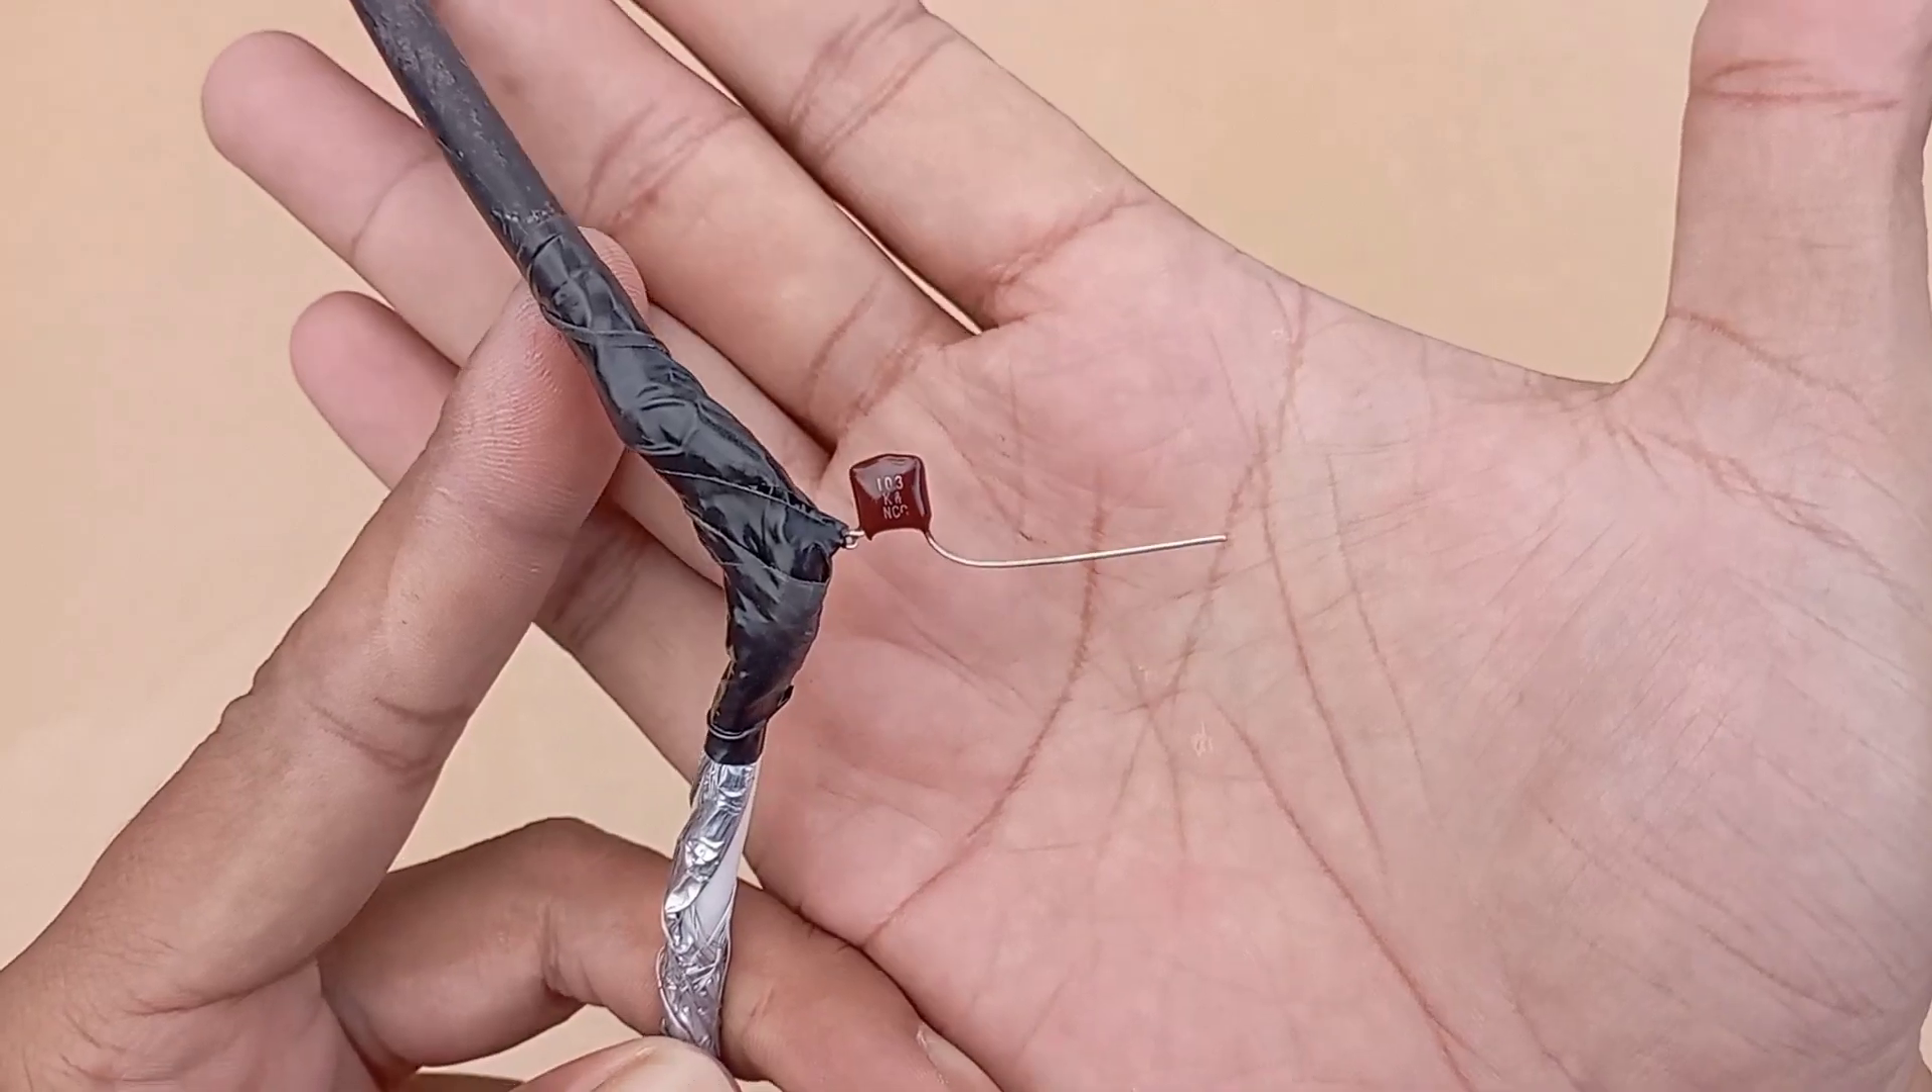Bisa kita lihat Ujung dari kapasitor ya Masih free Tidak terhubung Tidak terhubung kemana-mana.